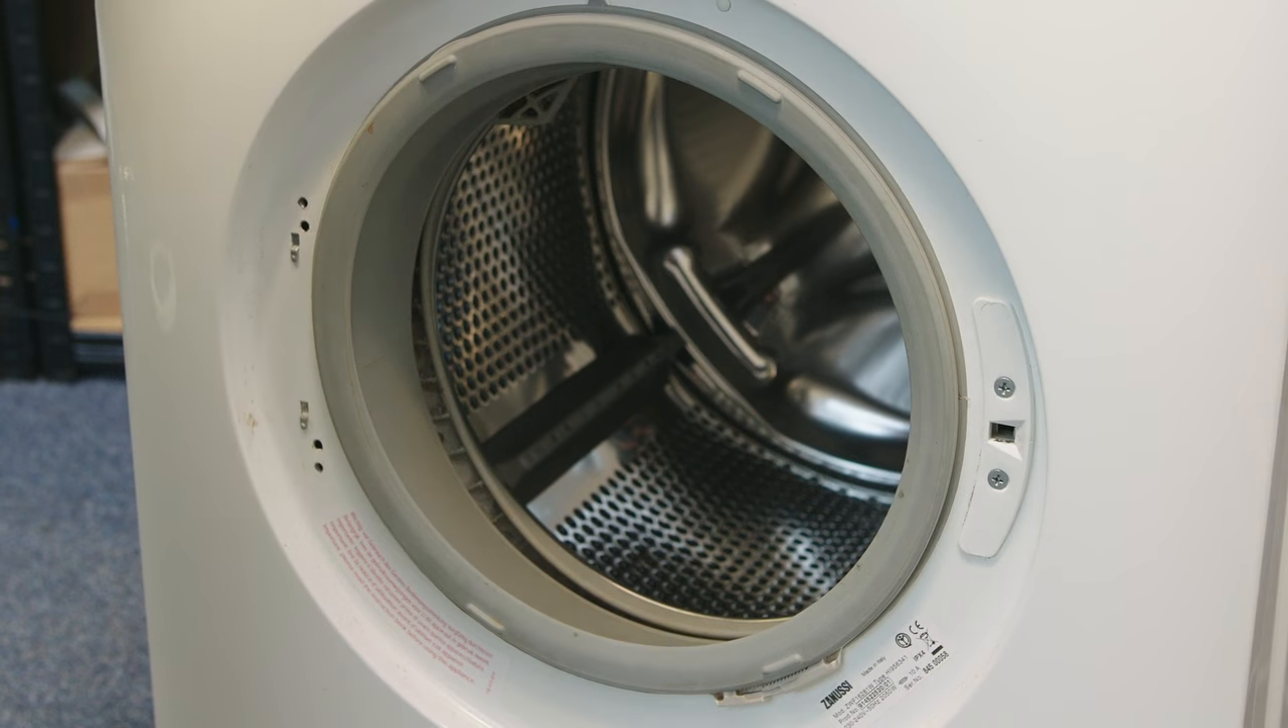With the door hinge and the door out of the way we can now access the door seal easily.